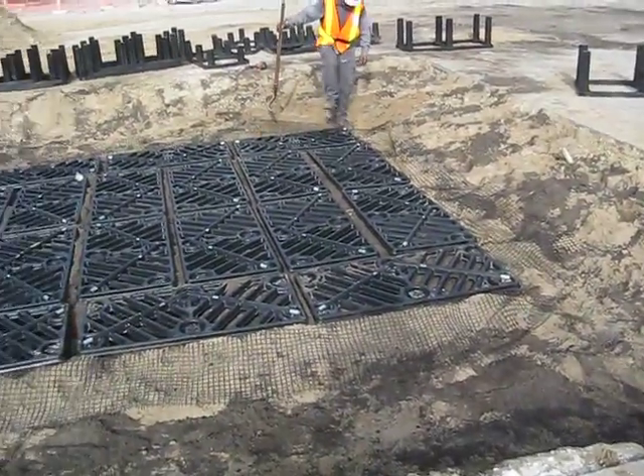We're installing silva cells, this is our second day, and we have a nearly completed tree pit here with silva cells in the ground.